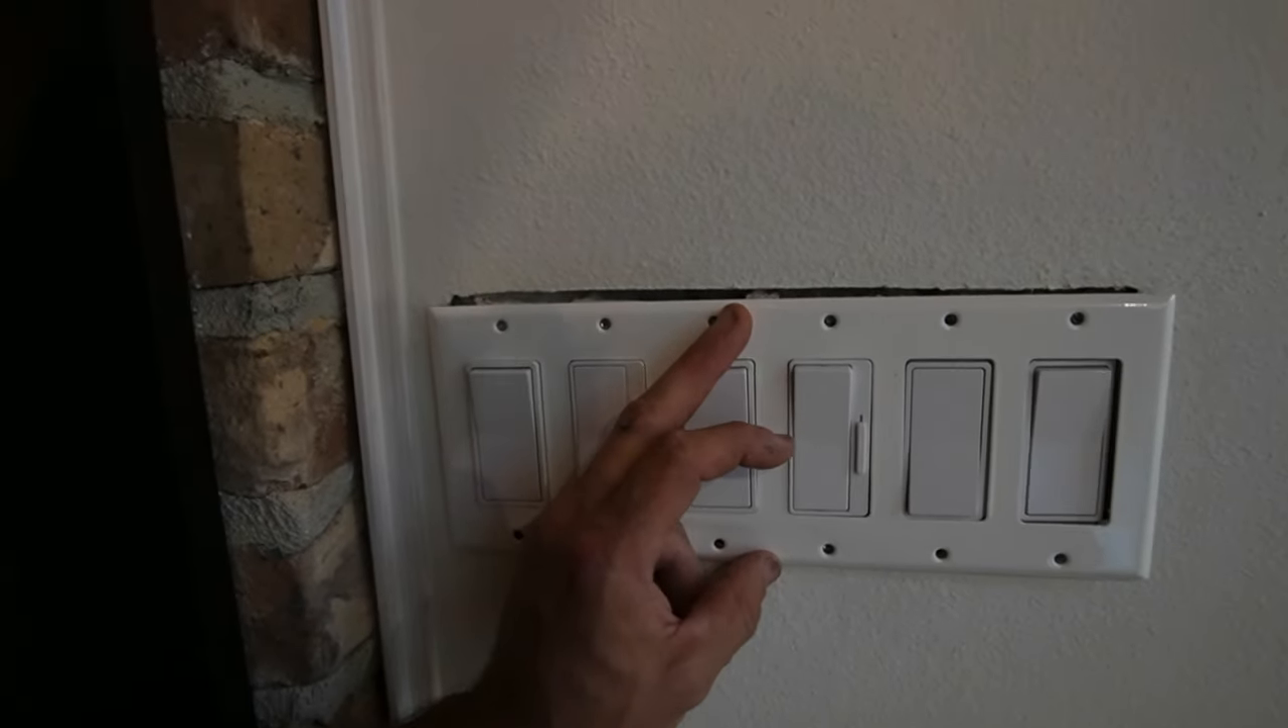If you look right here, I've got this six -gang light box. But if you look closely, I didn't trim my drywall well, so I have a gap there.